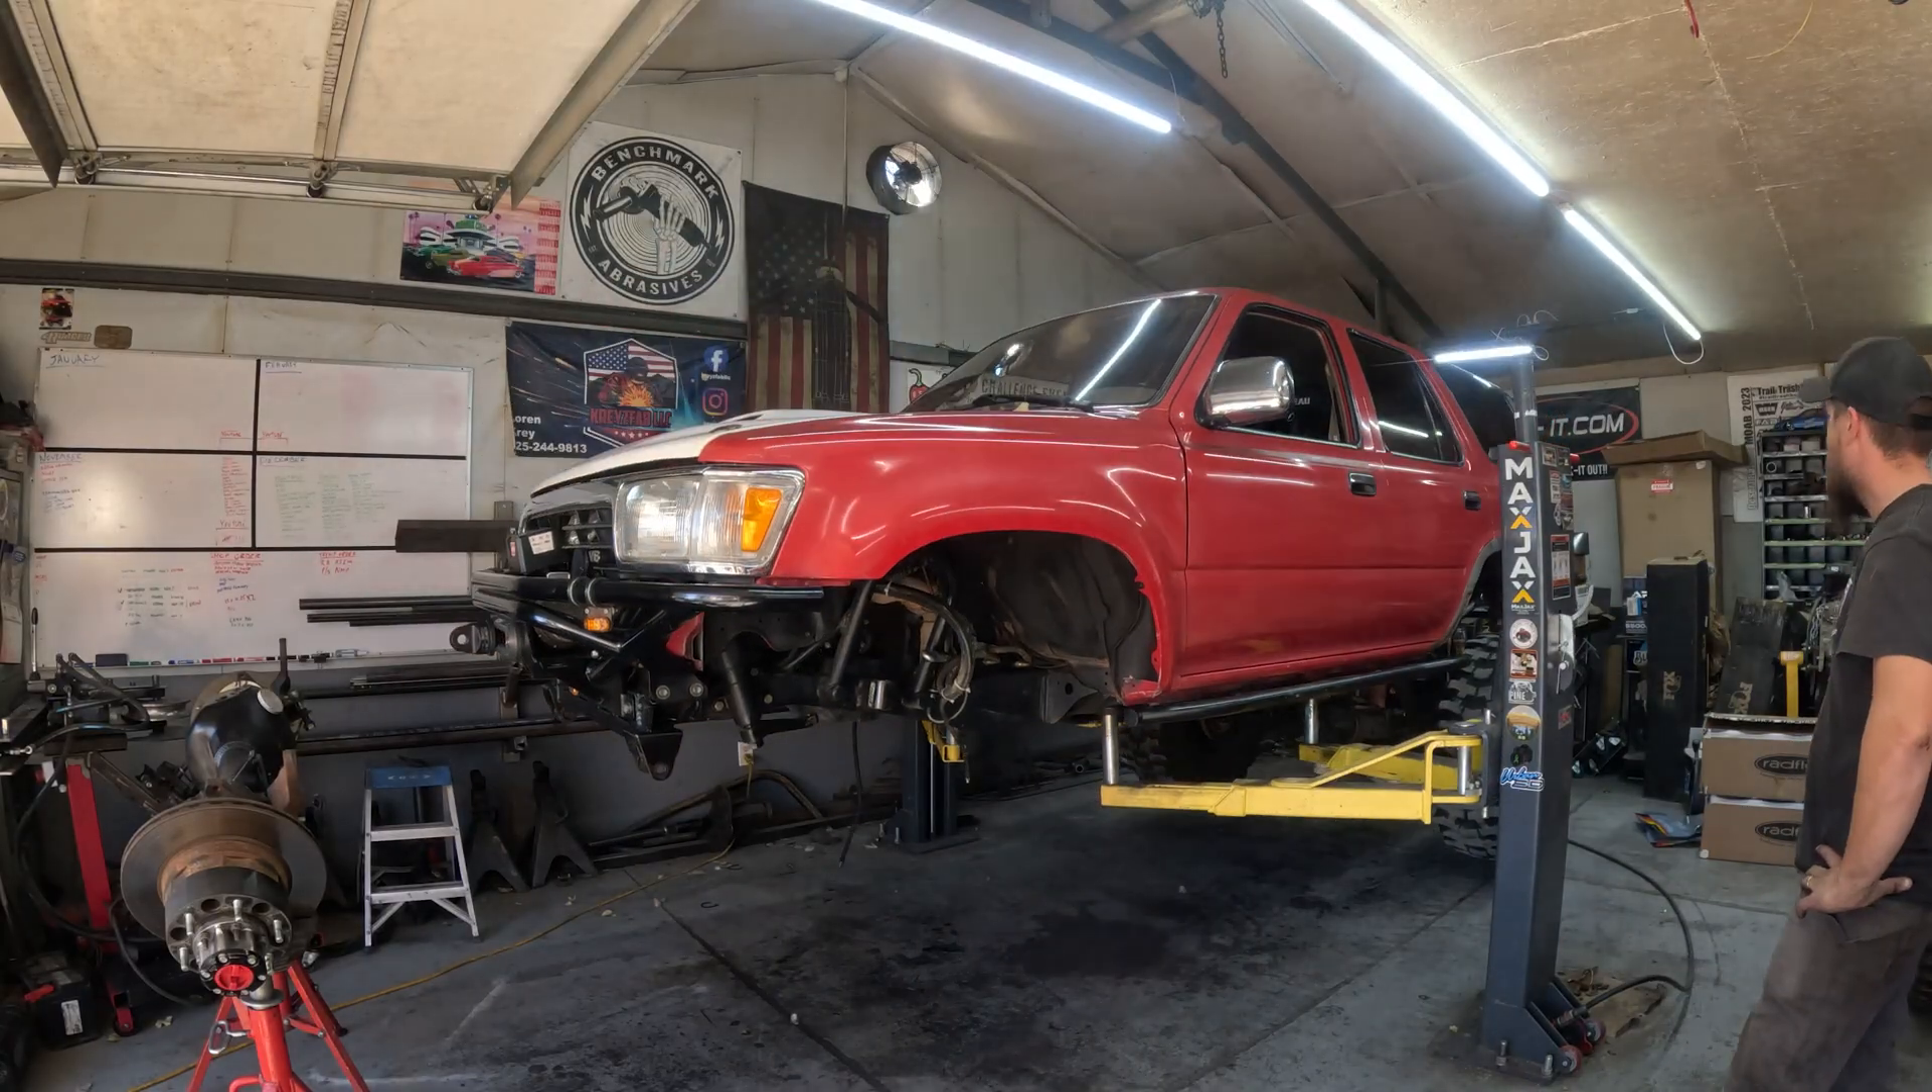All right we got the front axle out and everything in the front end stripped down so we are going to lower this thing and see what we've got room wise at ride height.